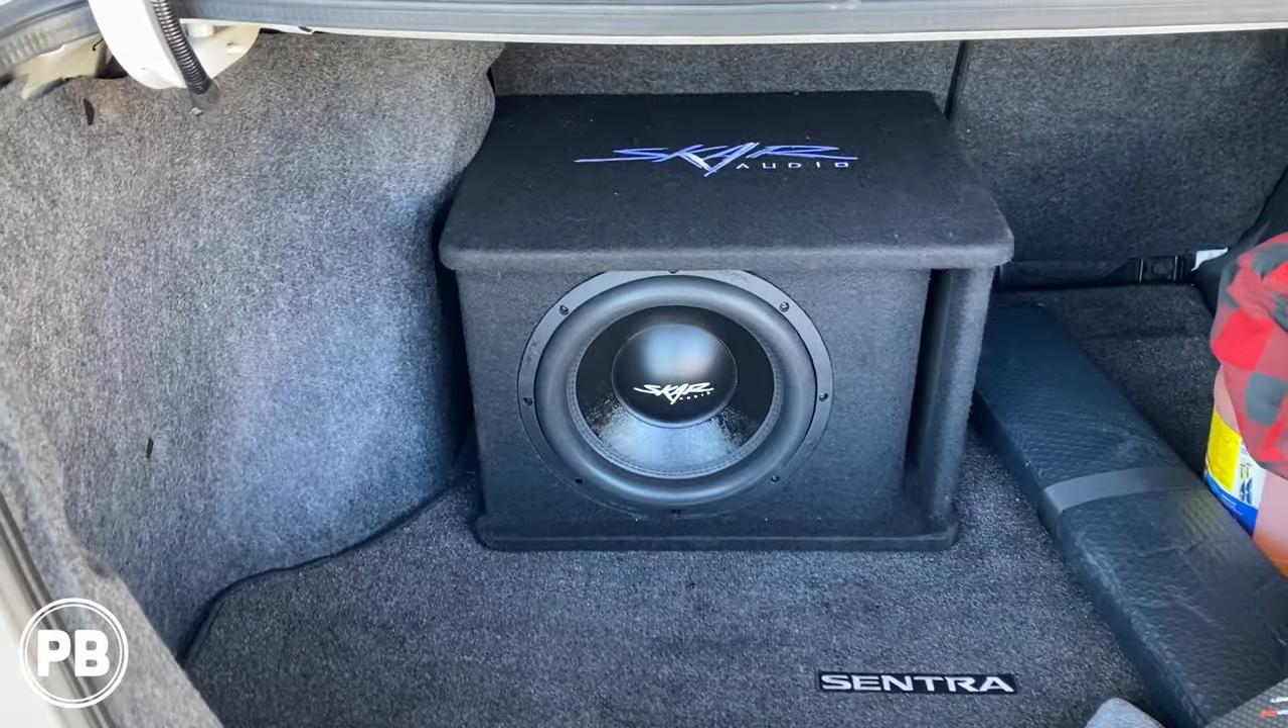Put the sub in, trunk all back together. Nice thing is you don't have any of that stuff in there anymore, it's all nice and clean, just a single sub.